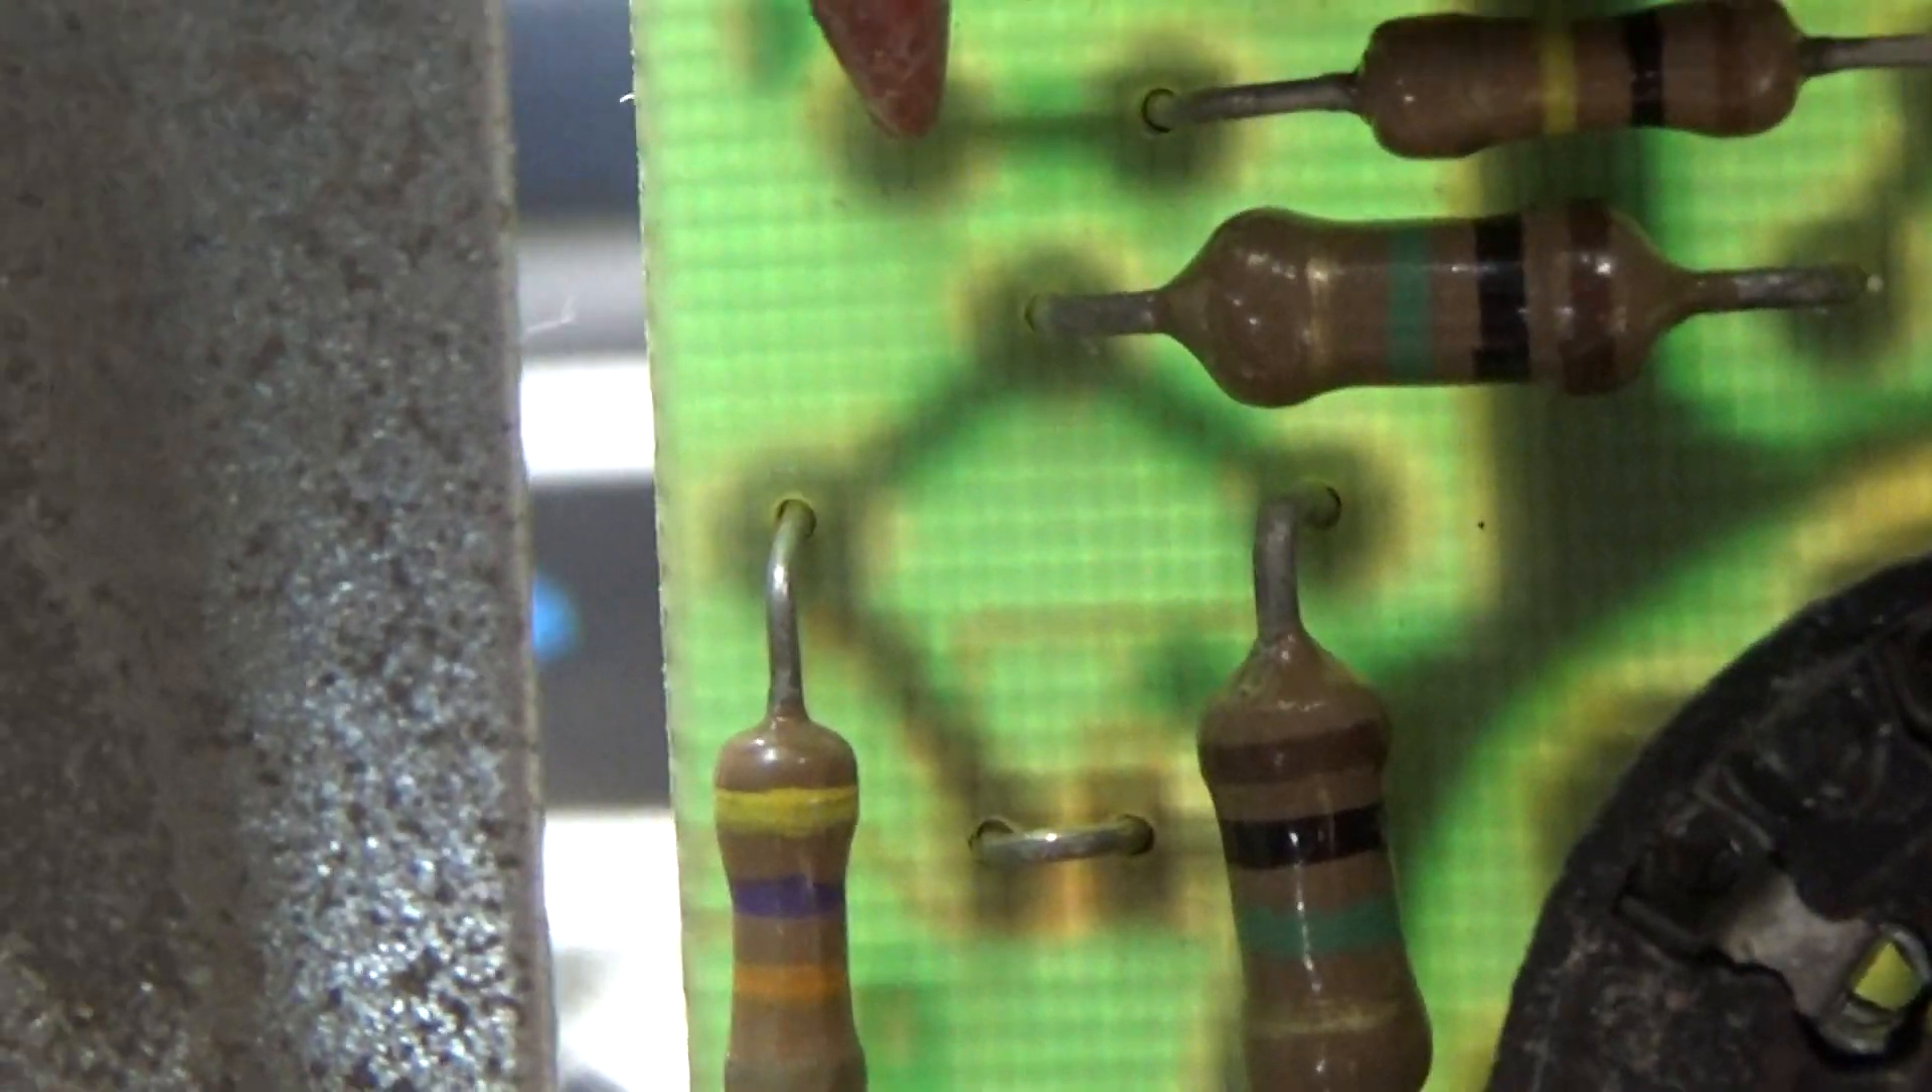And you see that little um wire jumper in between the two resistors there um that's that wire that I use or jumper to replace the one uf cap that normally goes there.